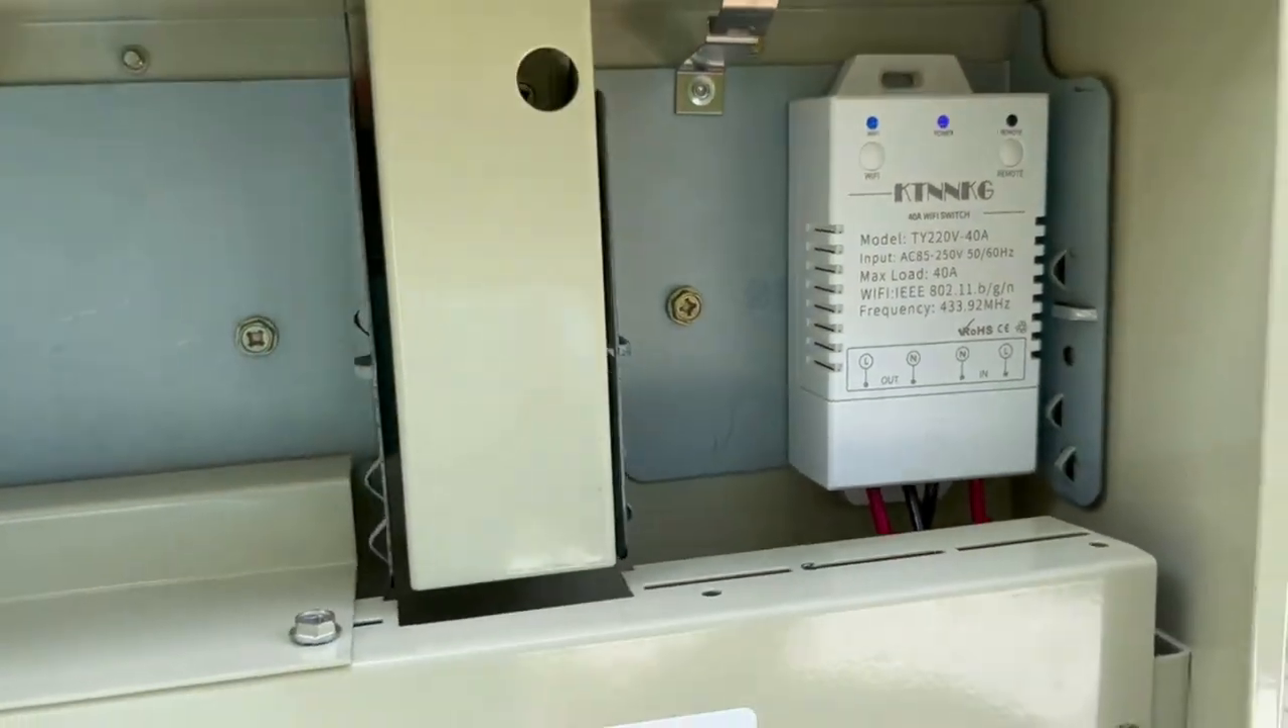I got the digital smart timer installed.